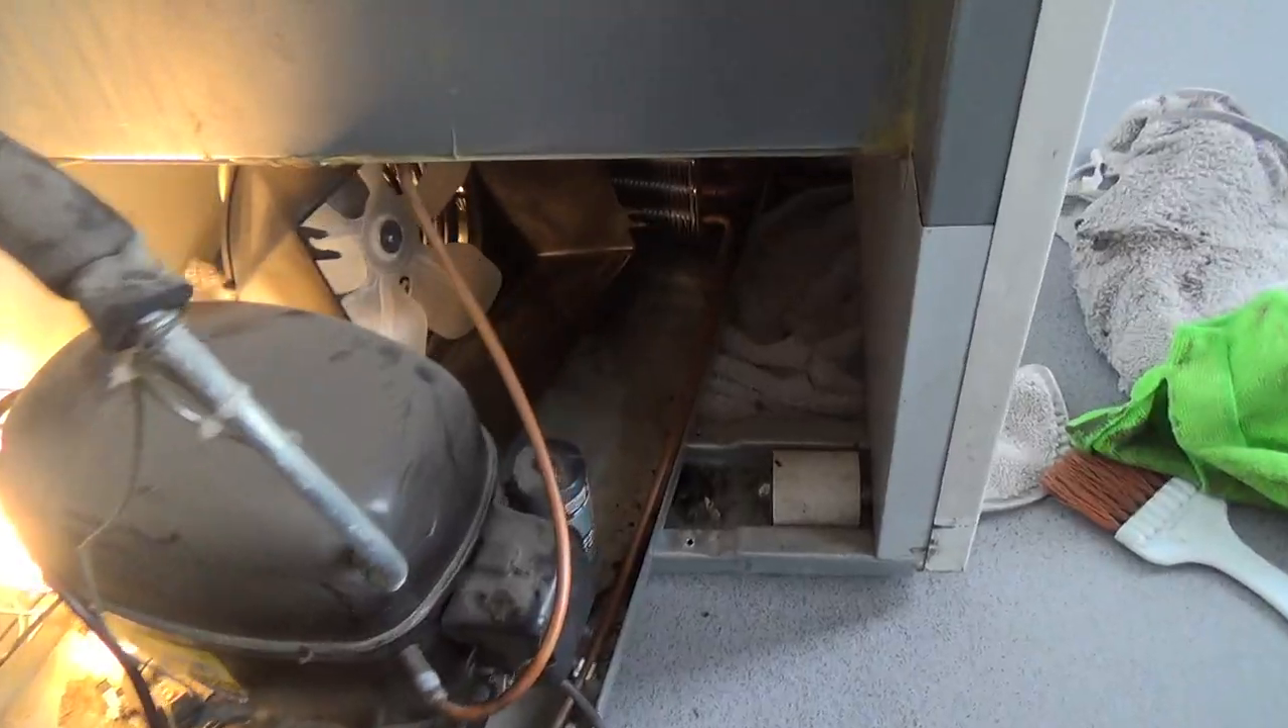Okay, I've got the blade on there.